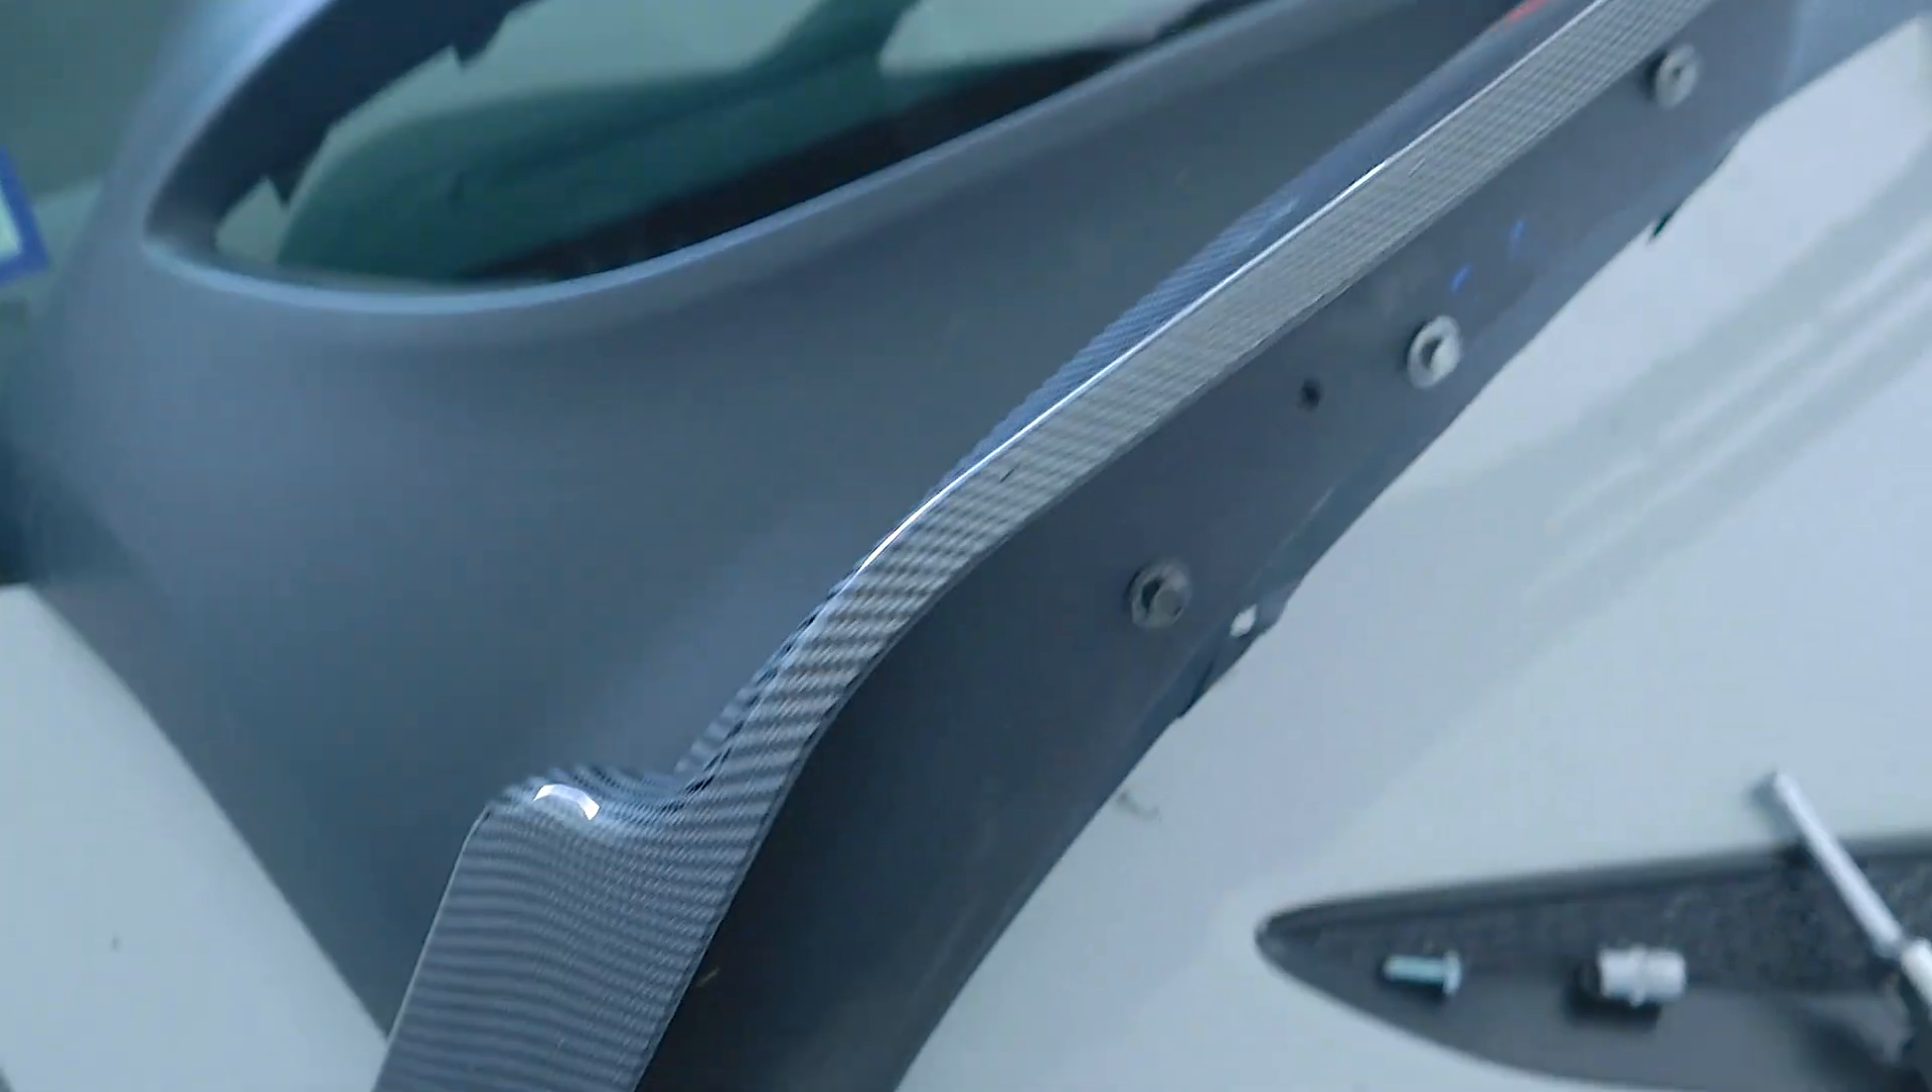All right, I've gone ahead and got basically one side of the lip on.